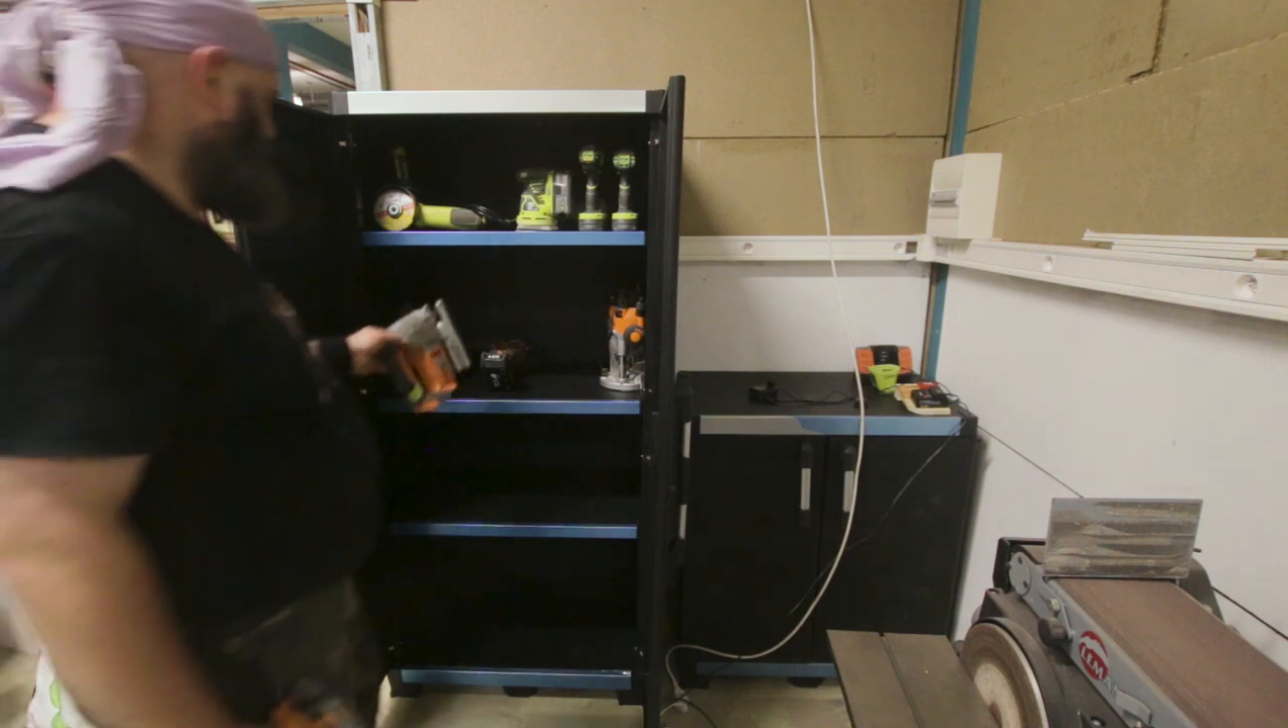Et voilà, mes deux armoires basses et hautes XL Garage, des amis de Keter, sont montés.